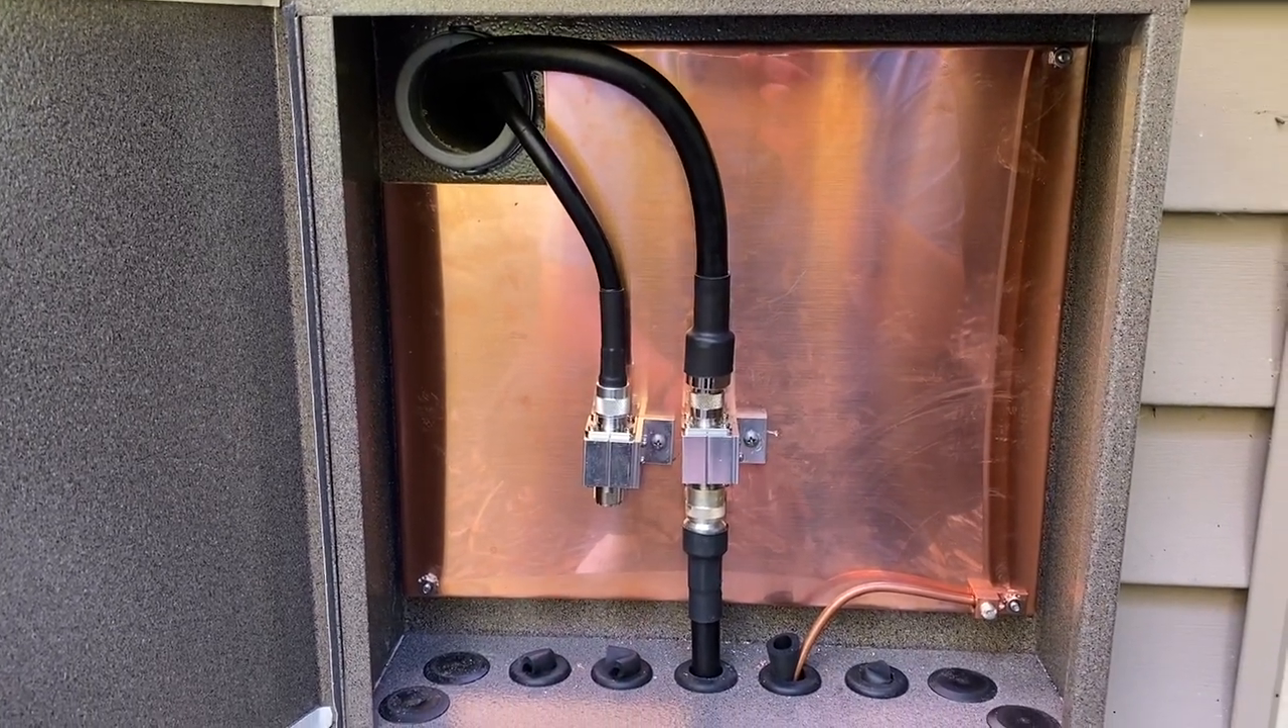Here on the left you'll notice we have a lightning arrestor with nothing on the bottom.